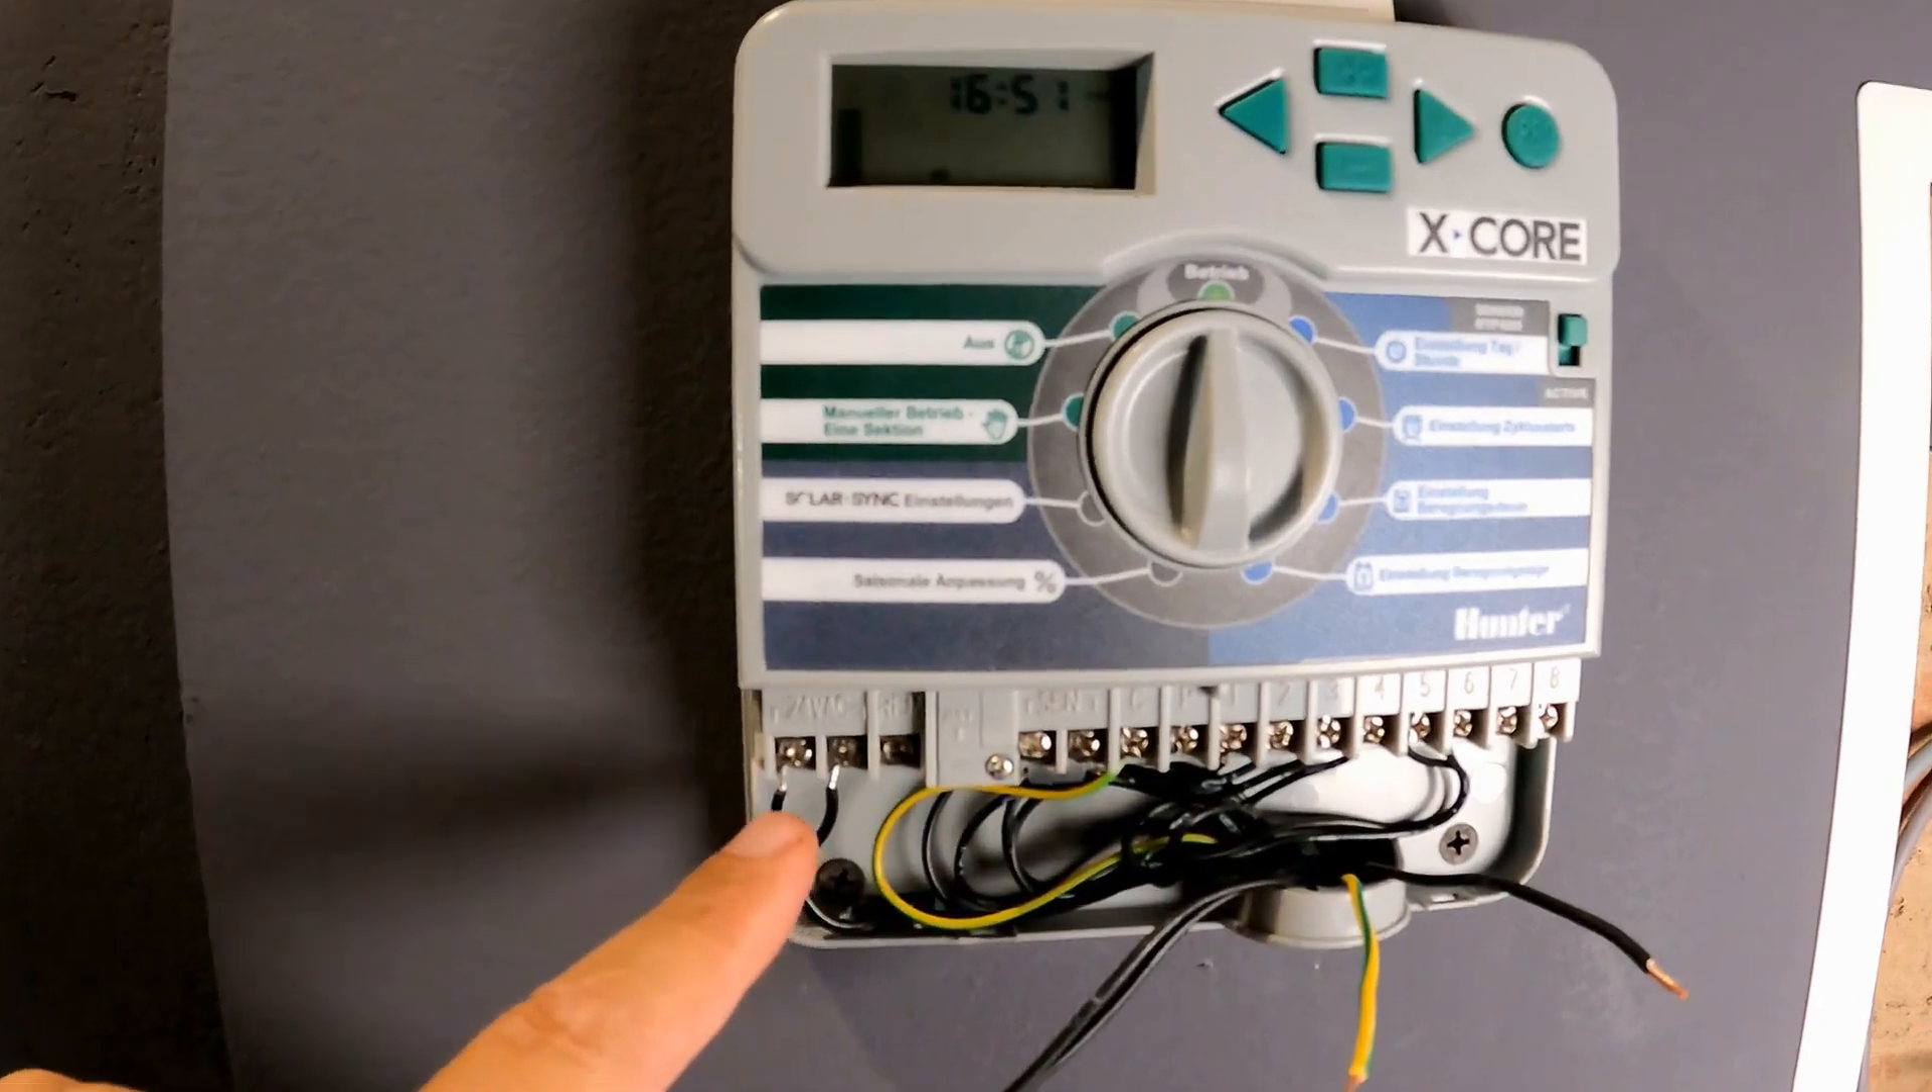My Hunter irrigation computer has already connected a variety of cables in the lower area.